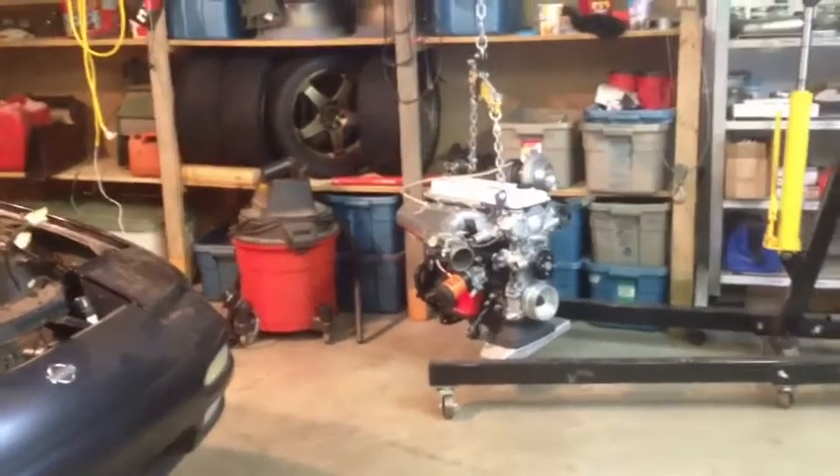I got the engine sitting over there waiting forever to go in.